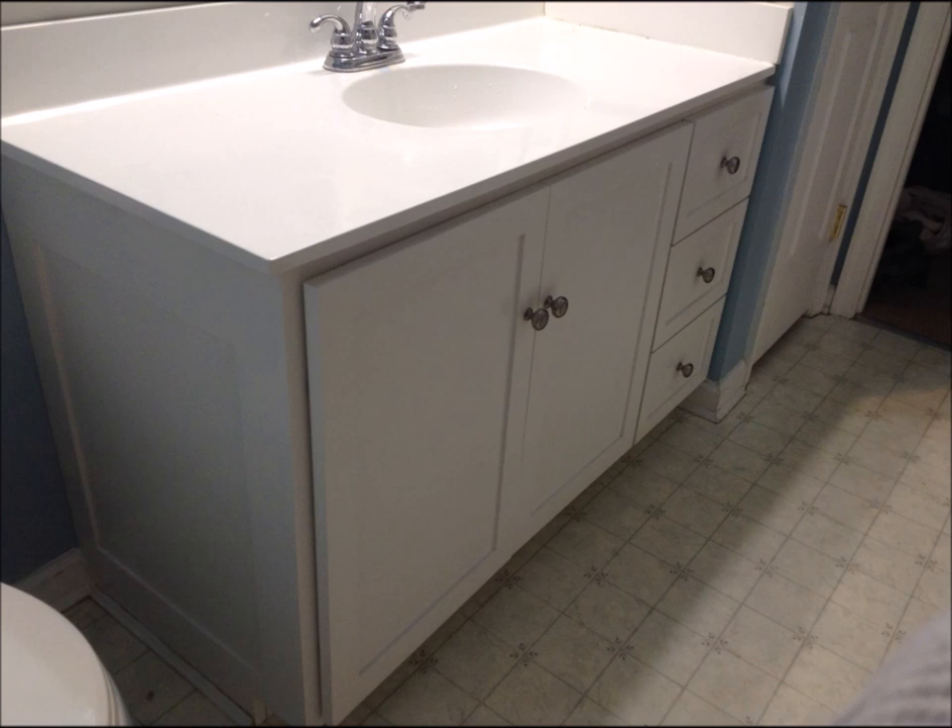I just put that sink top back on.